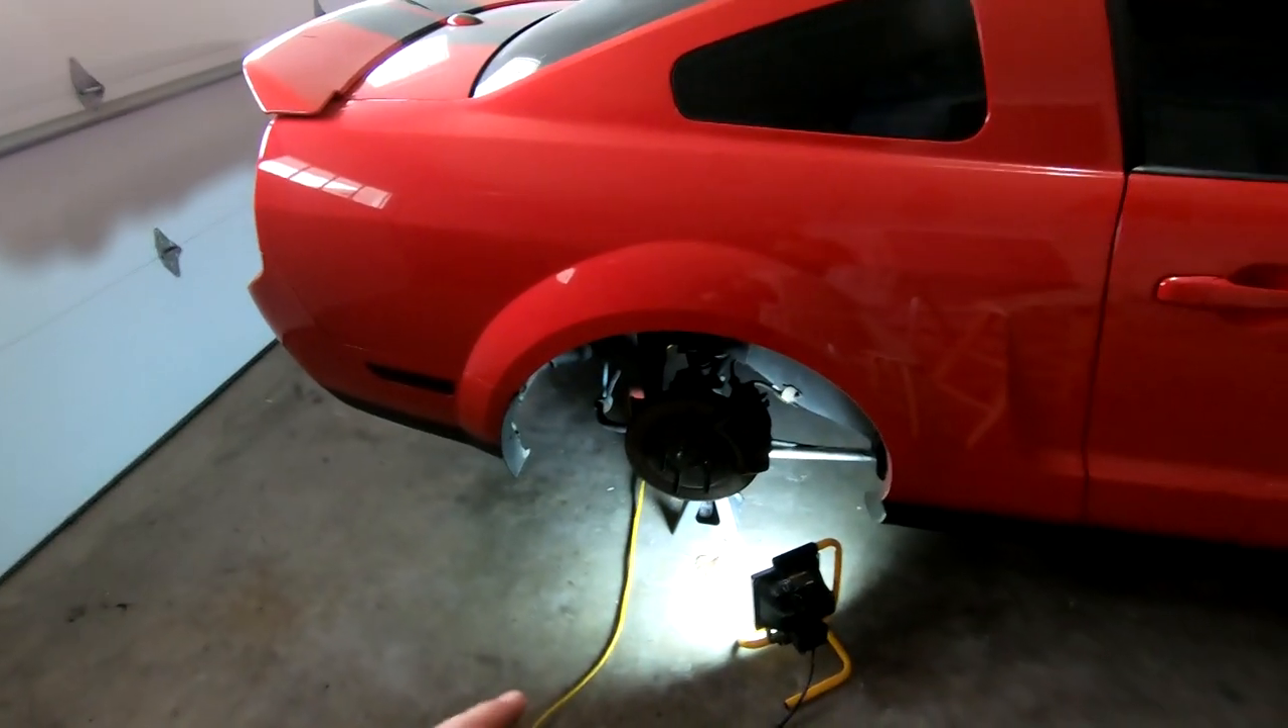Wheels are off. I'm going to leave the brakes on for now.